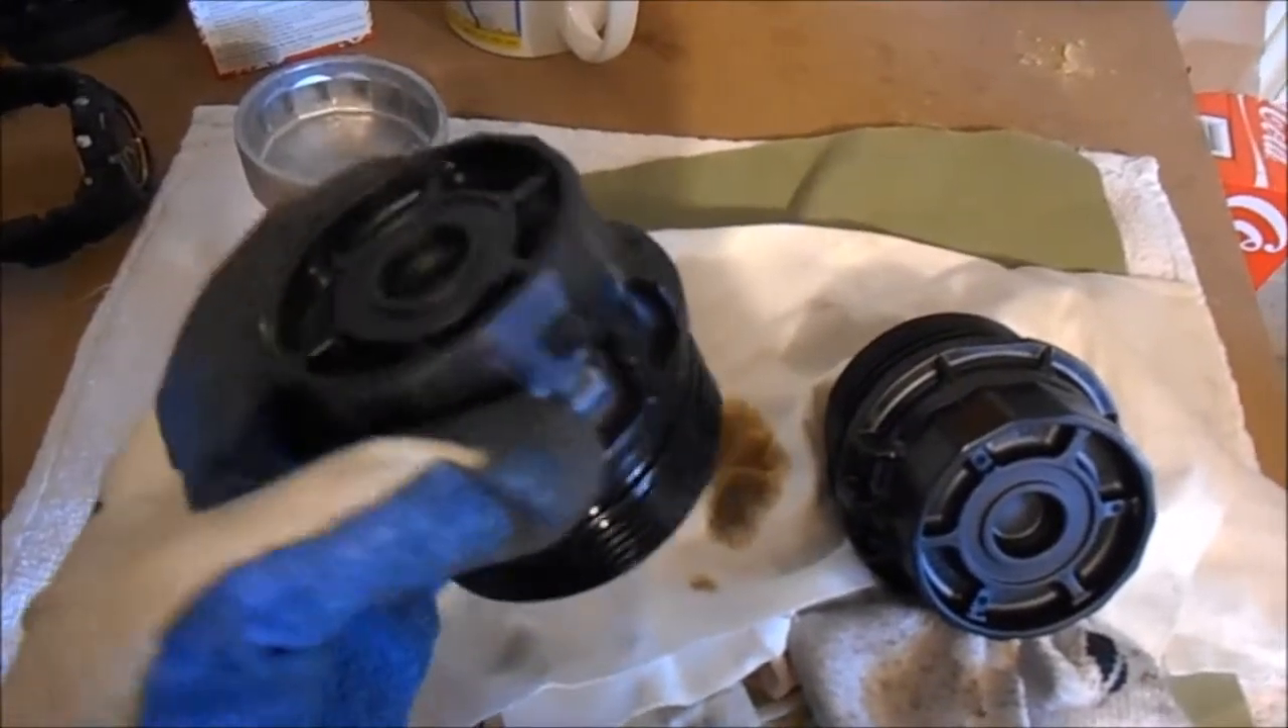Okay, so I've got the Corolla oil filter housing off.